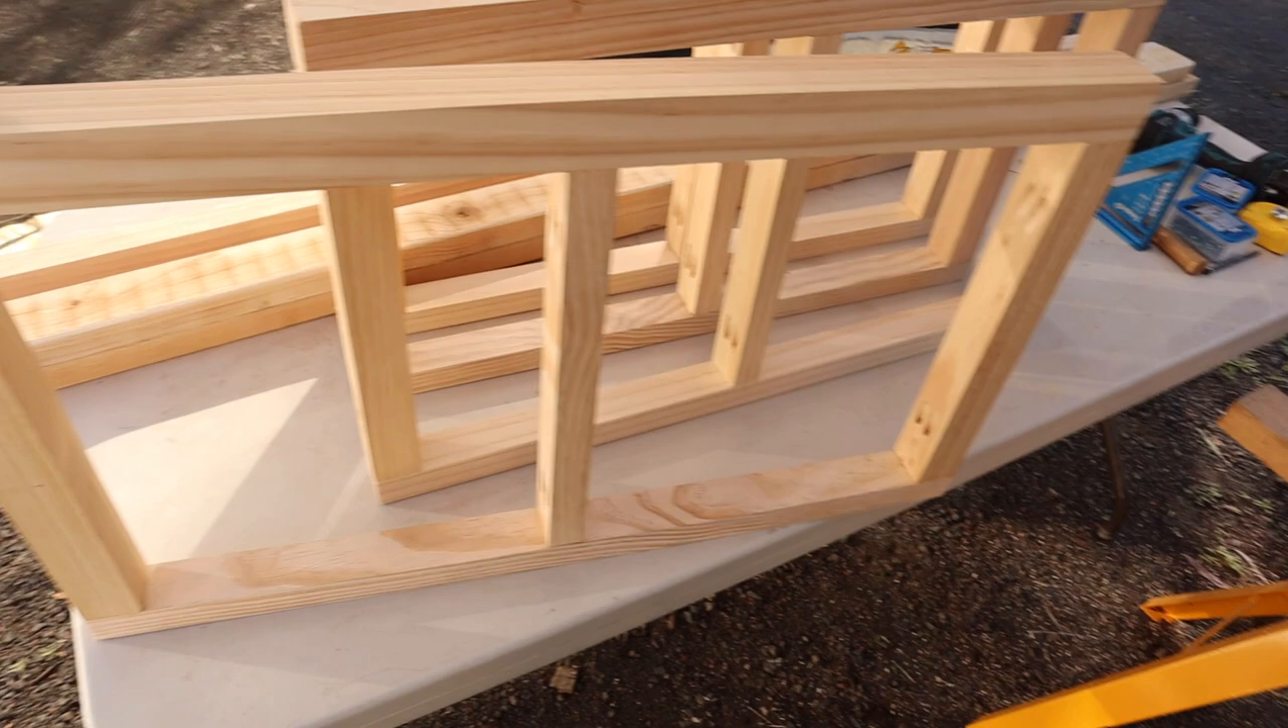As you can see I ended up putting another piece in the middle just to give it a little bit extra bracing and support.